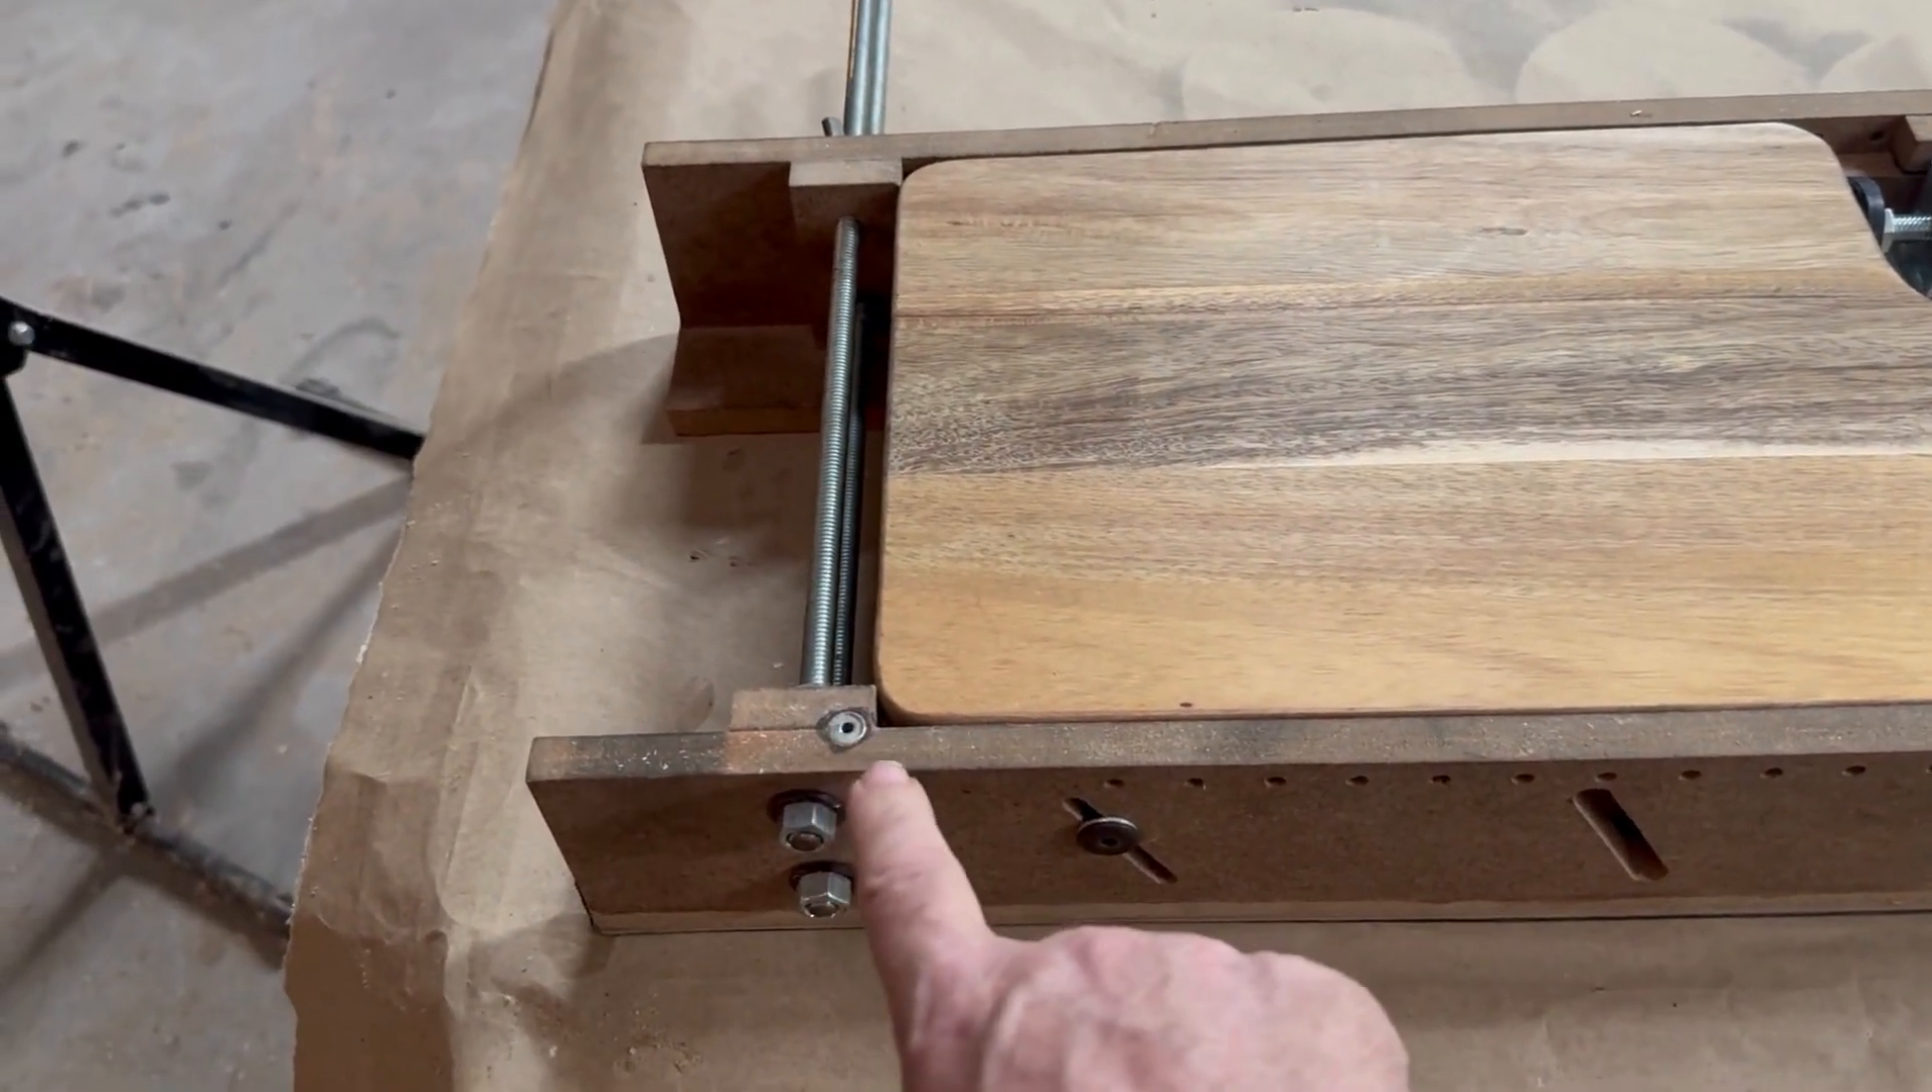All right so we have our cutting board loaded into the universal jig.